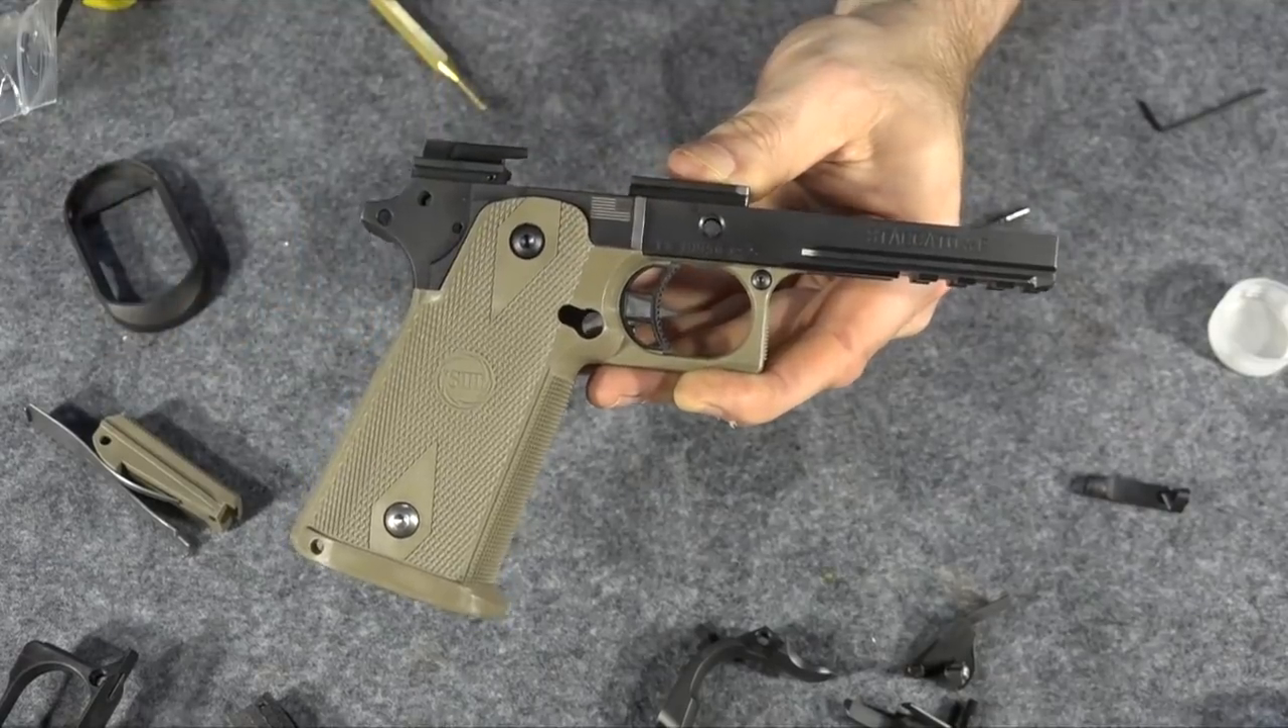The new grip frame is actually on the receiver here.